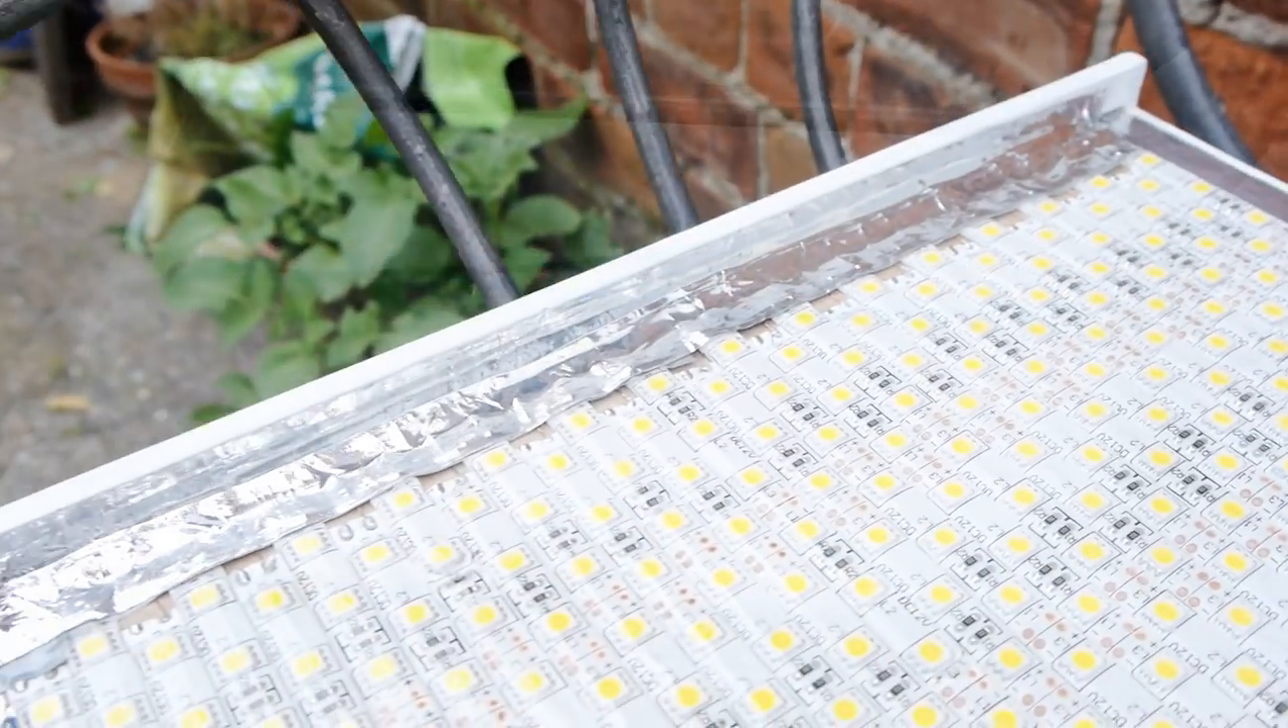To help reflect light off the border, I added some reflective tape along the edges.